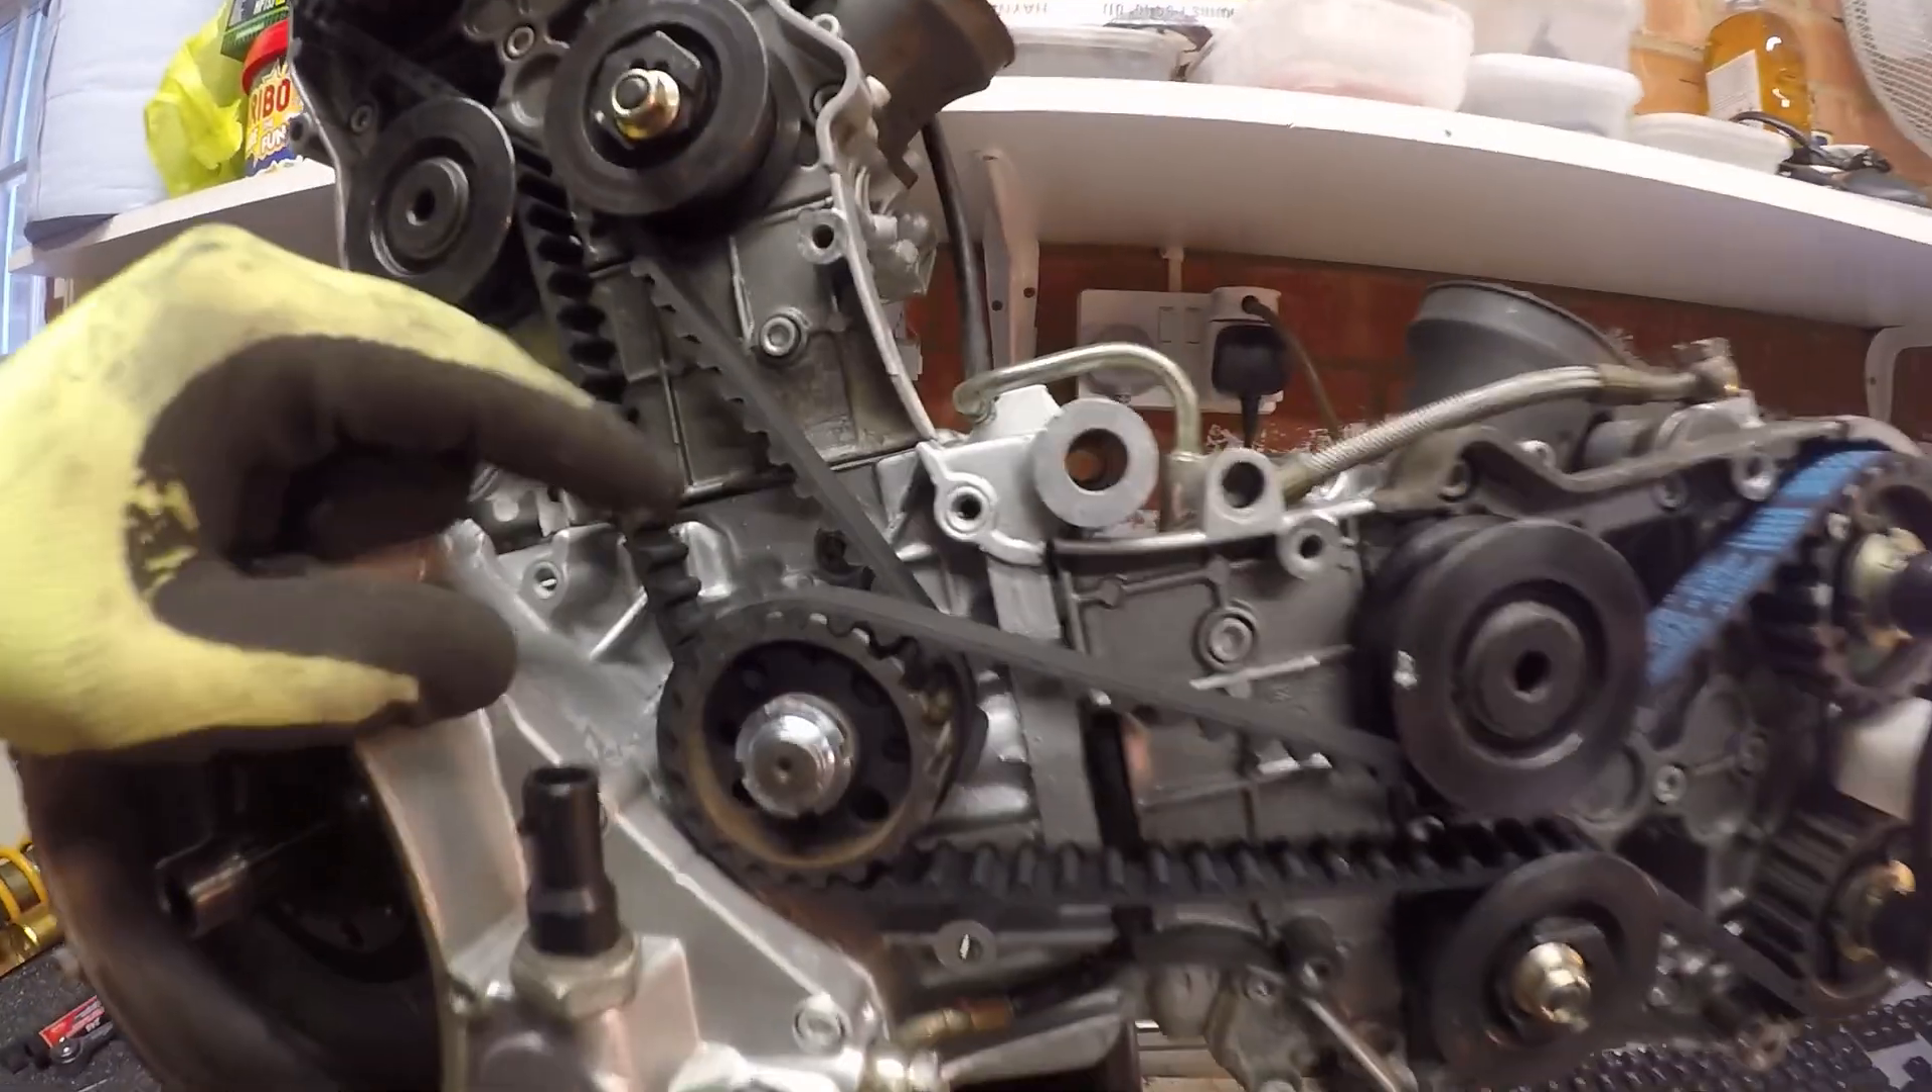The belts are now on the engine both the vertical and the horizontal one.